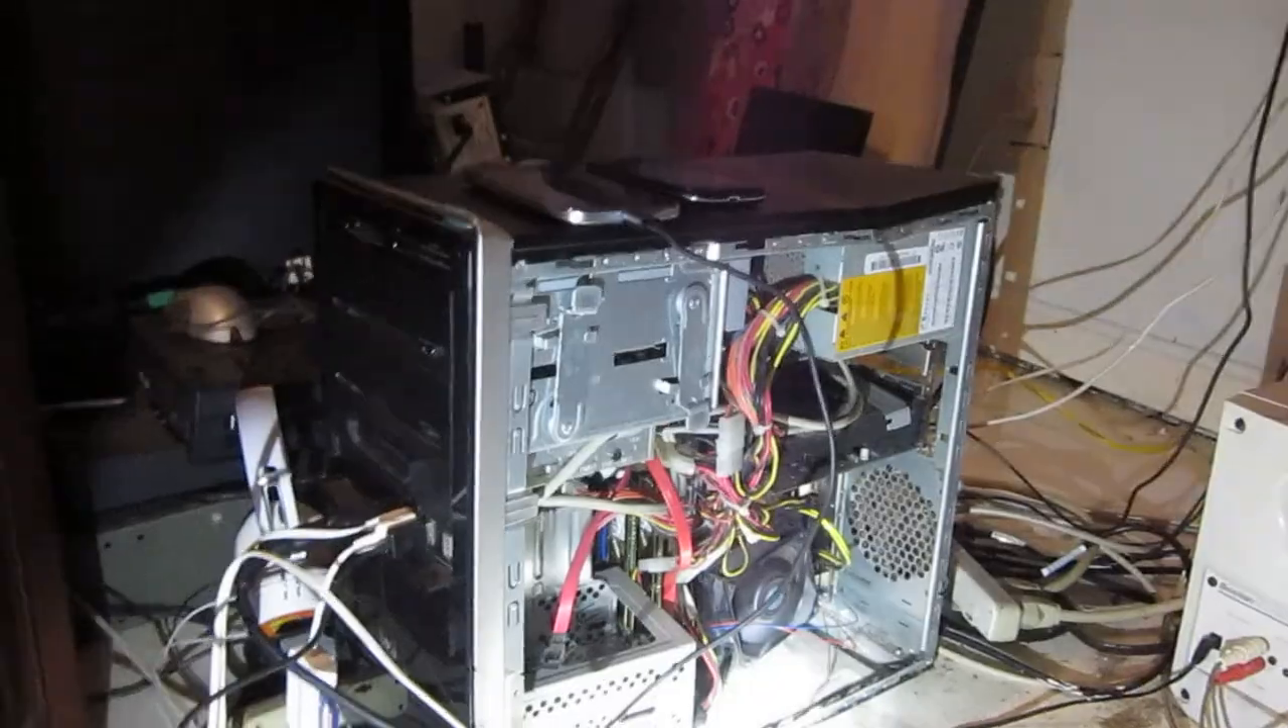I have the side panel removed here.